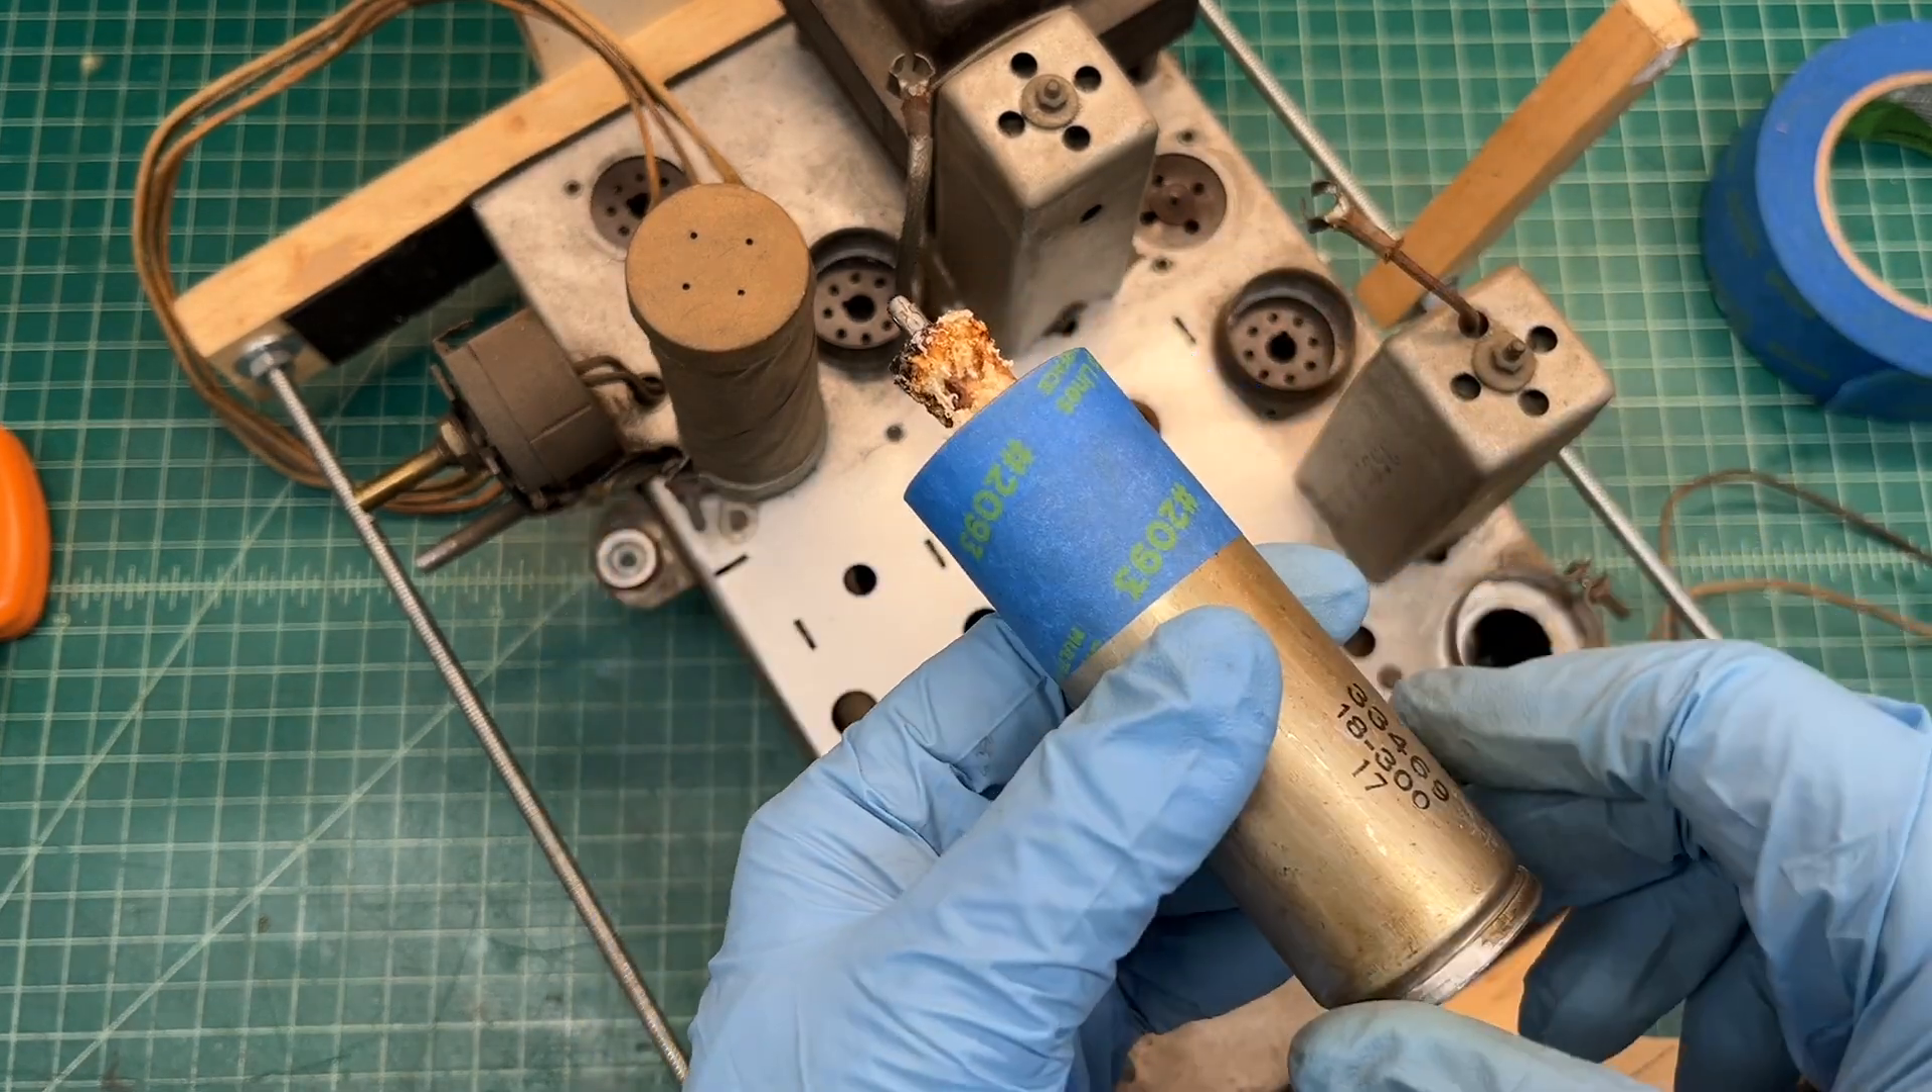Just finished placing one turn of painter's tape here on the can.